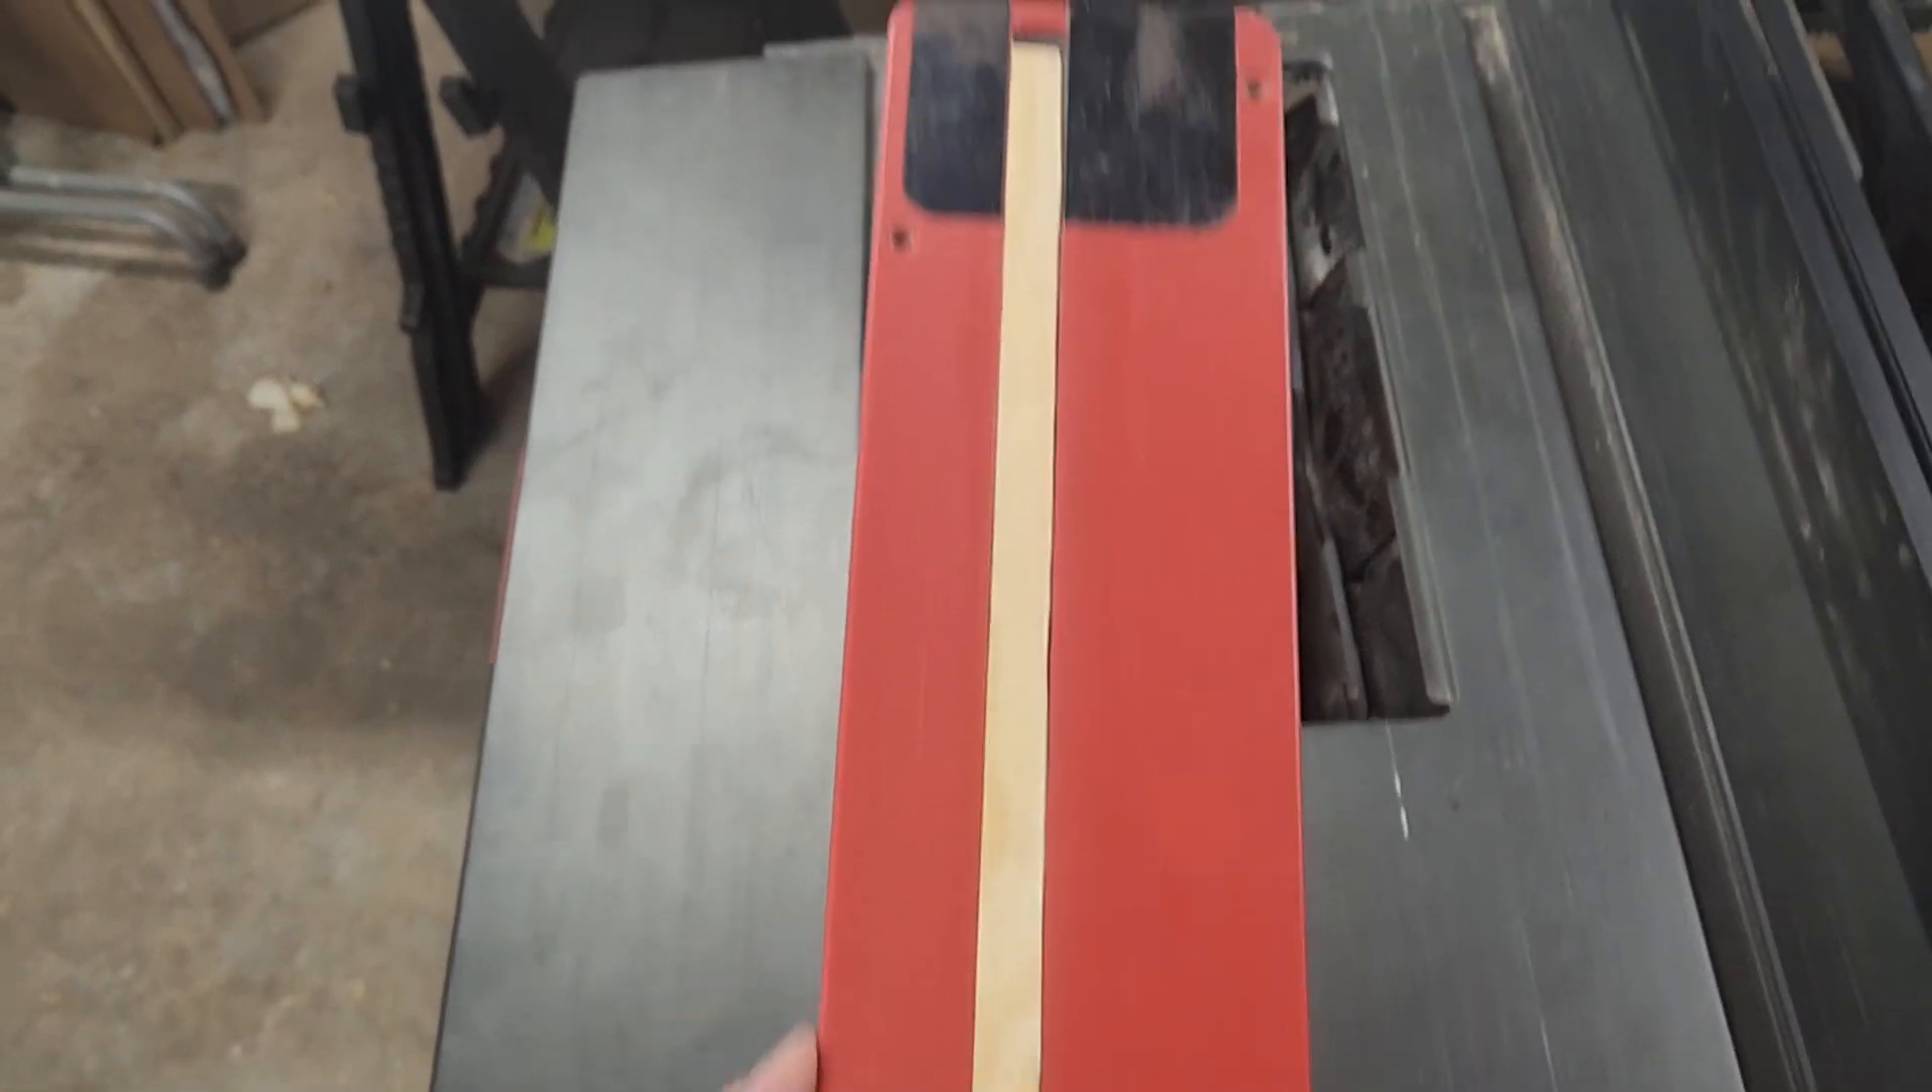Okay, I've got my throat plate with the wood attached to it now glued in there.